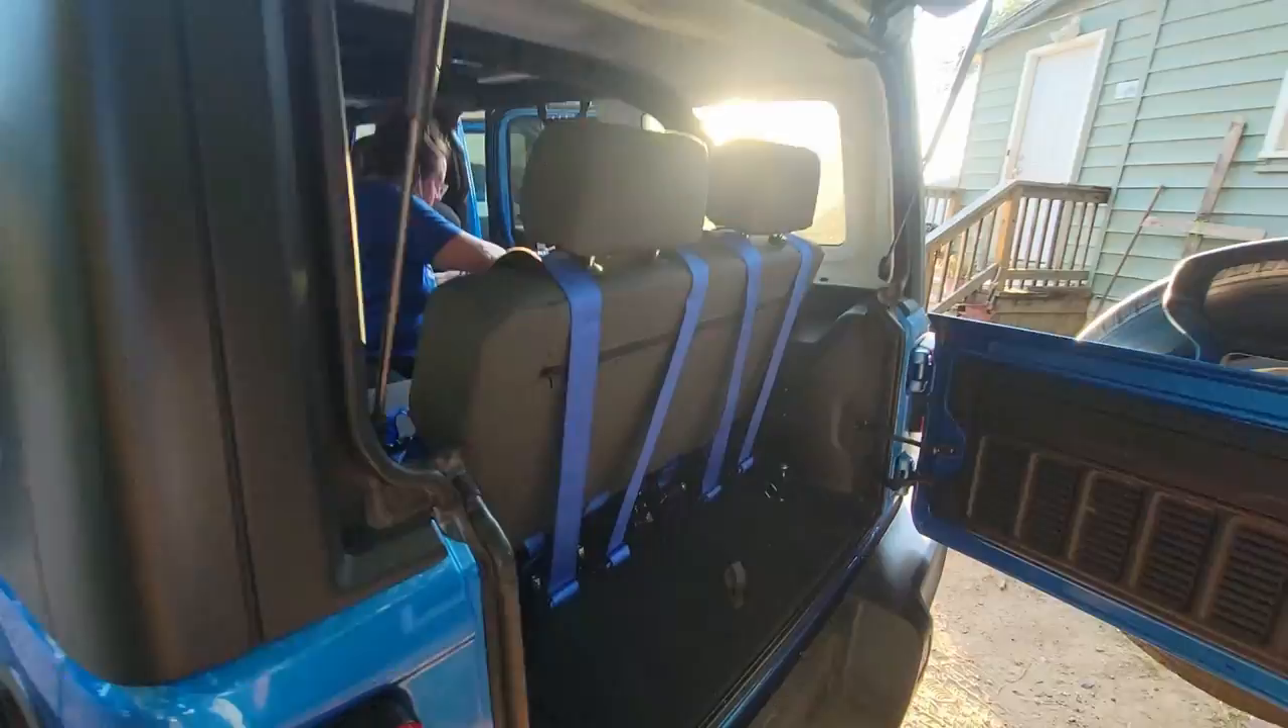Bam seat belts all installed So those are all hooked up ready to go.